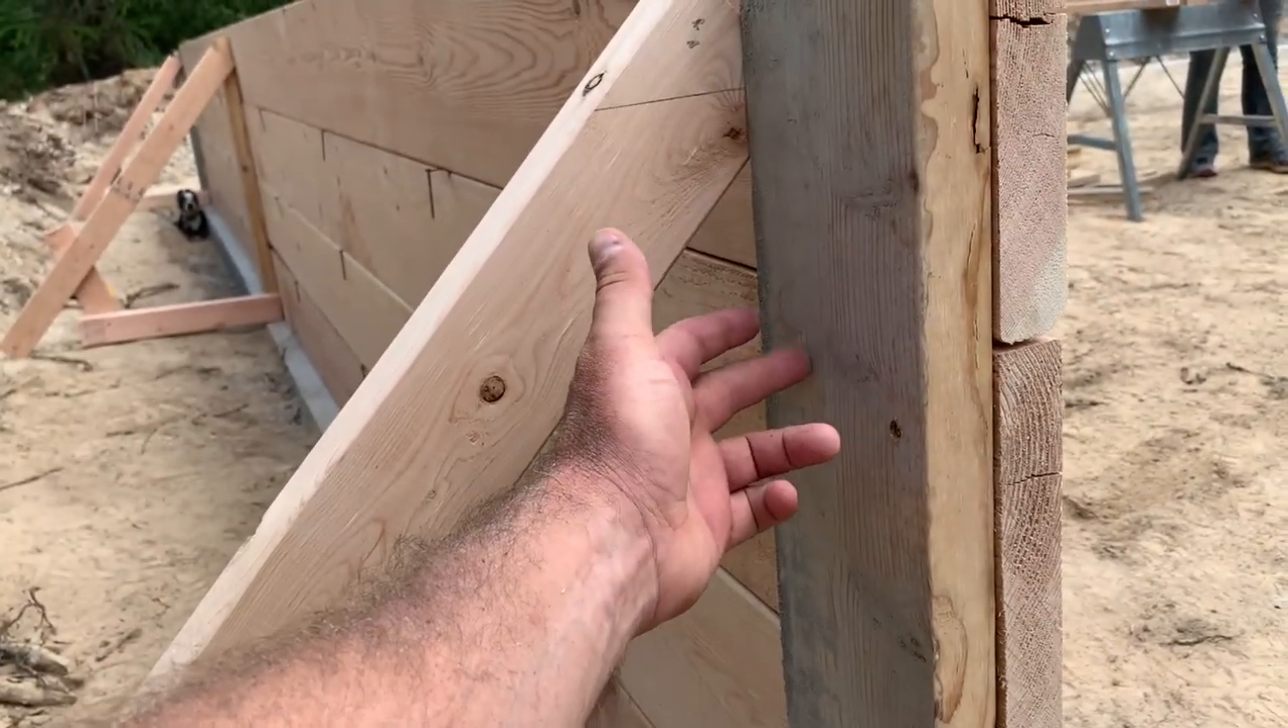We got our first form wall up this is the support for it.